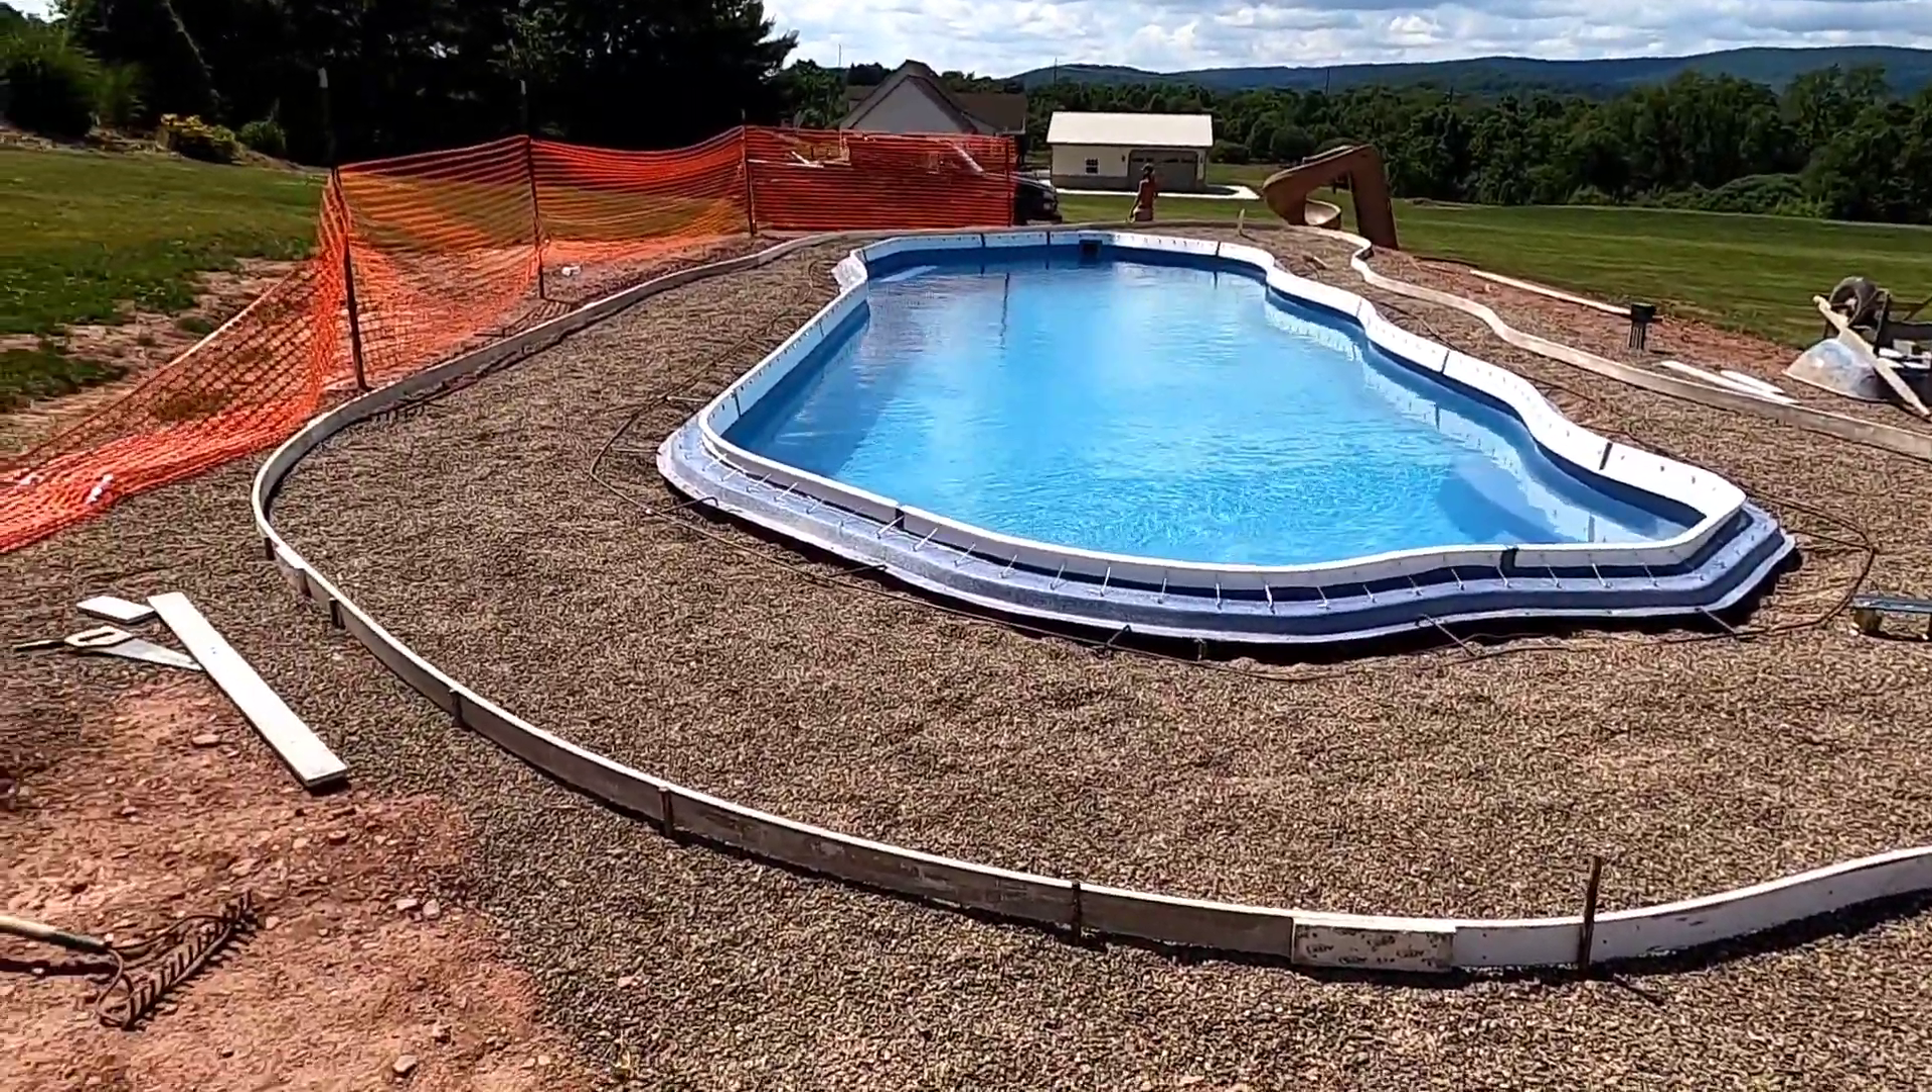We are all done forming both sides of this pool.